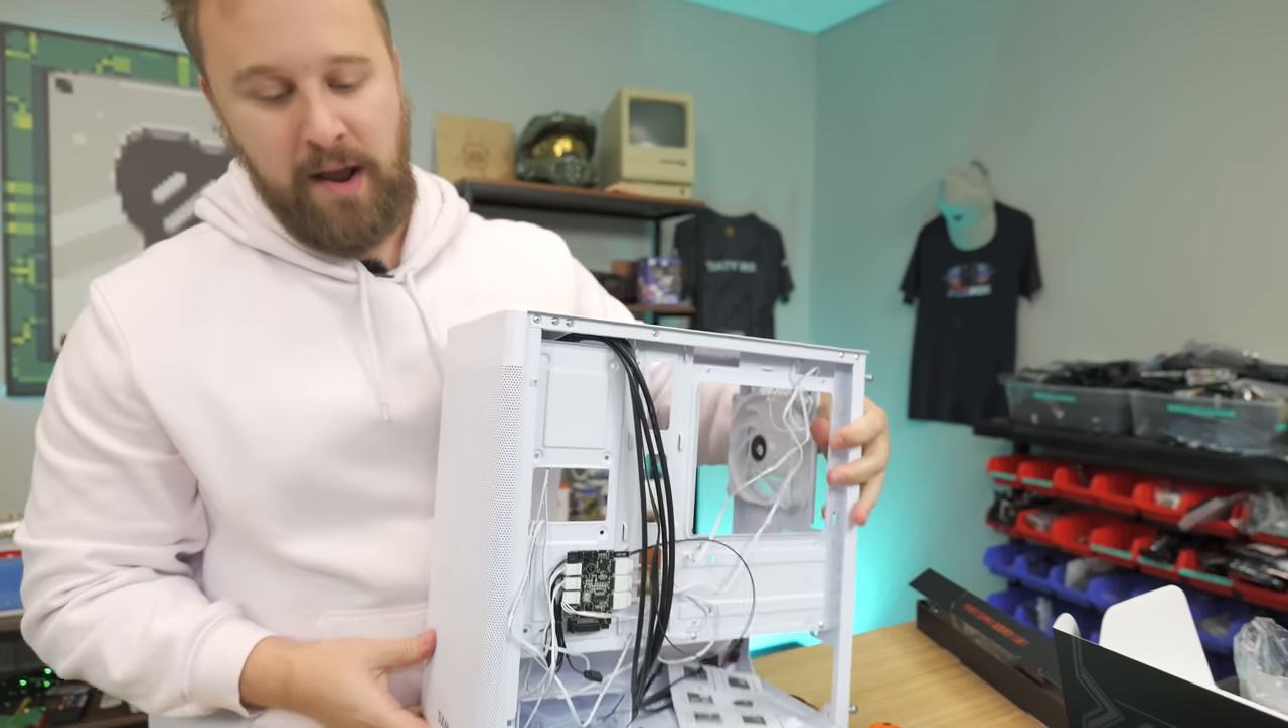Now, we have all the side panels off already.